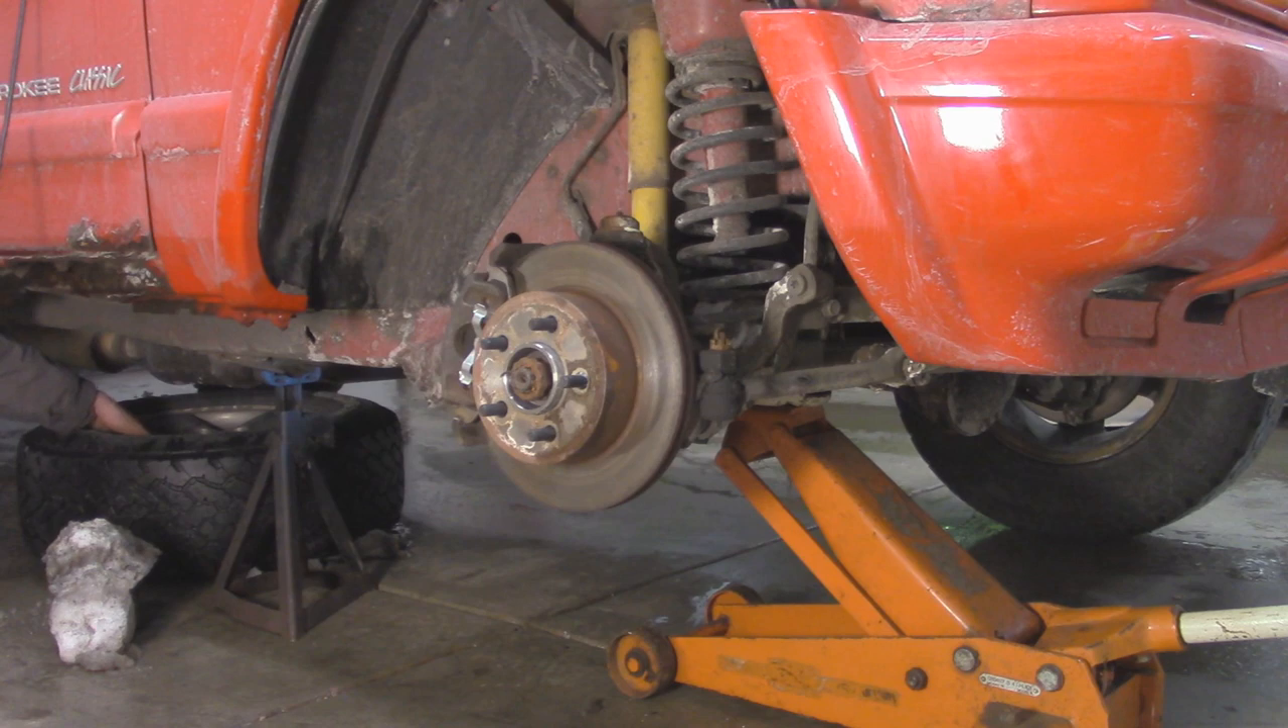Okay, so now the last thing we've got to do is just put on the wheel.